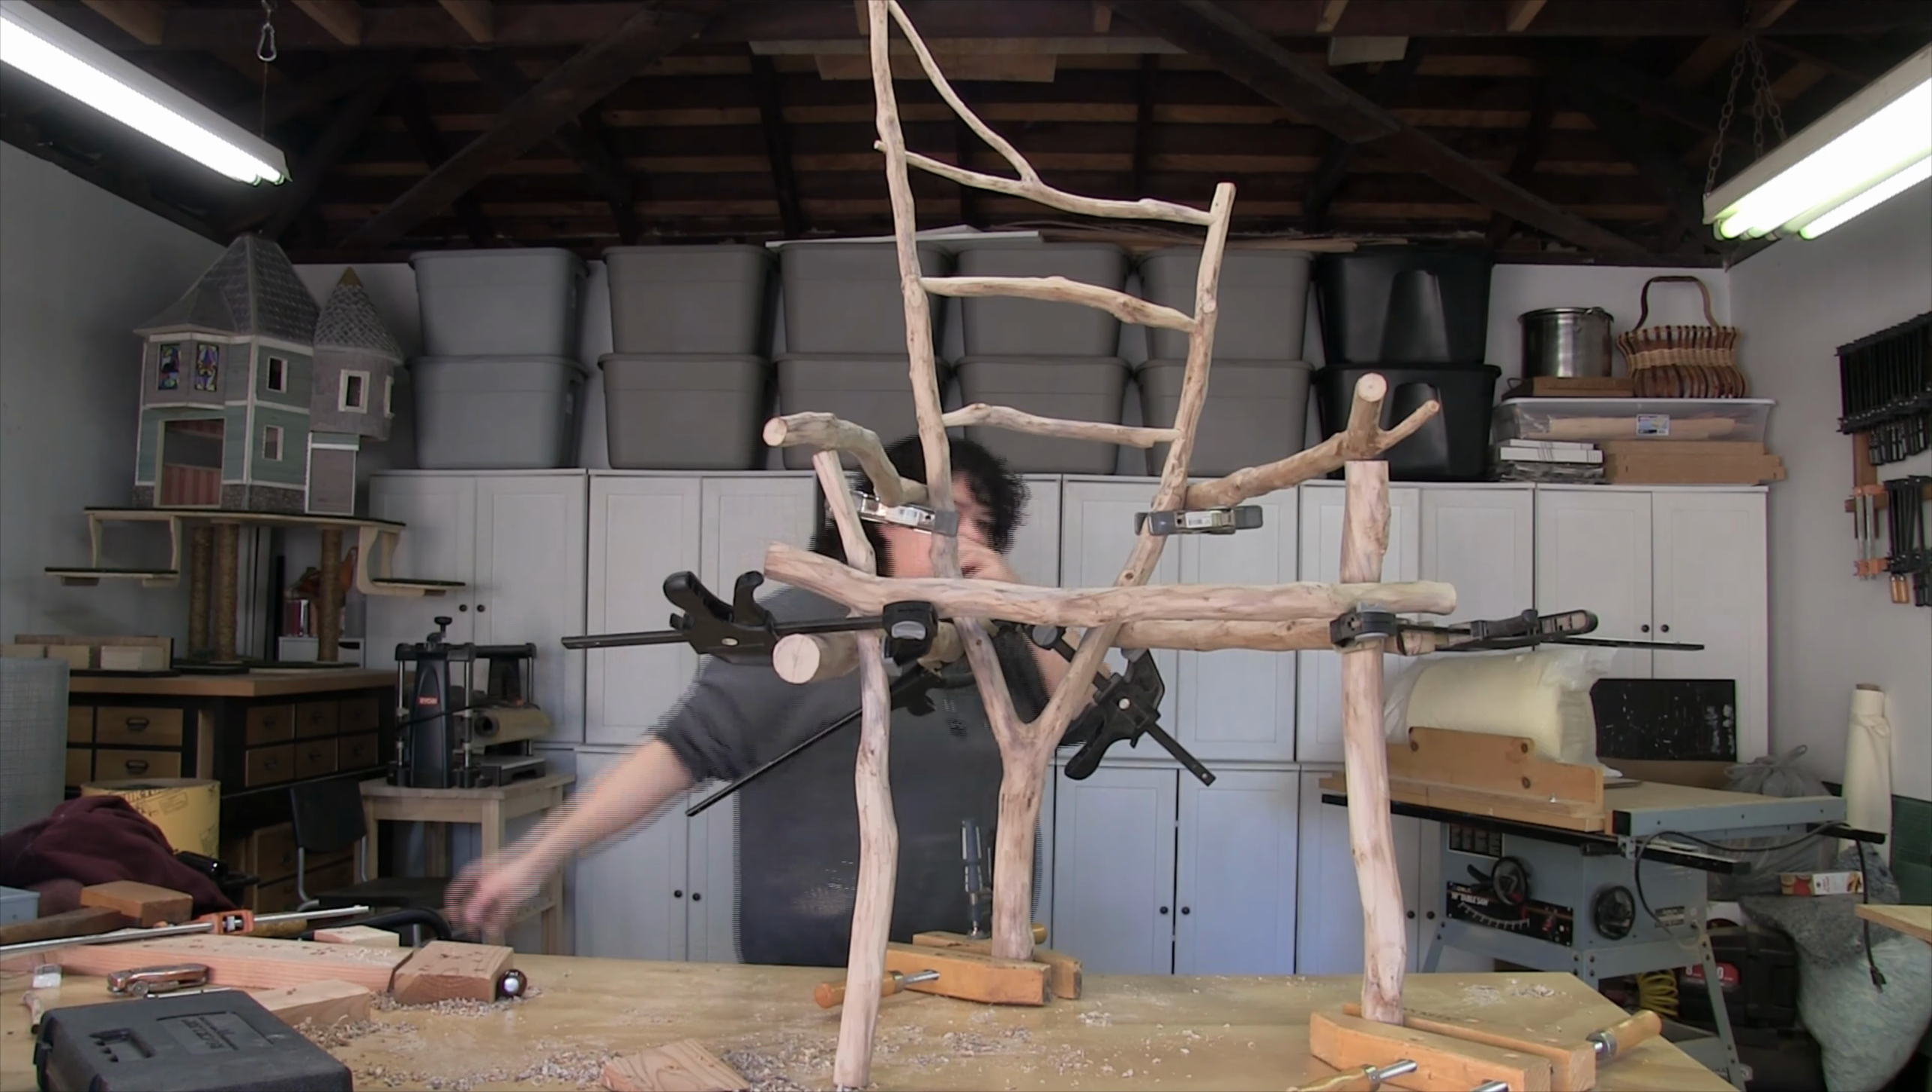With the back dry fitted I used some quick clamps to help me lay out the form.